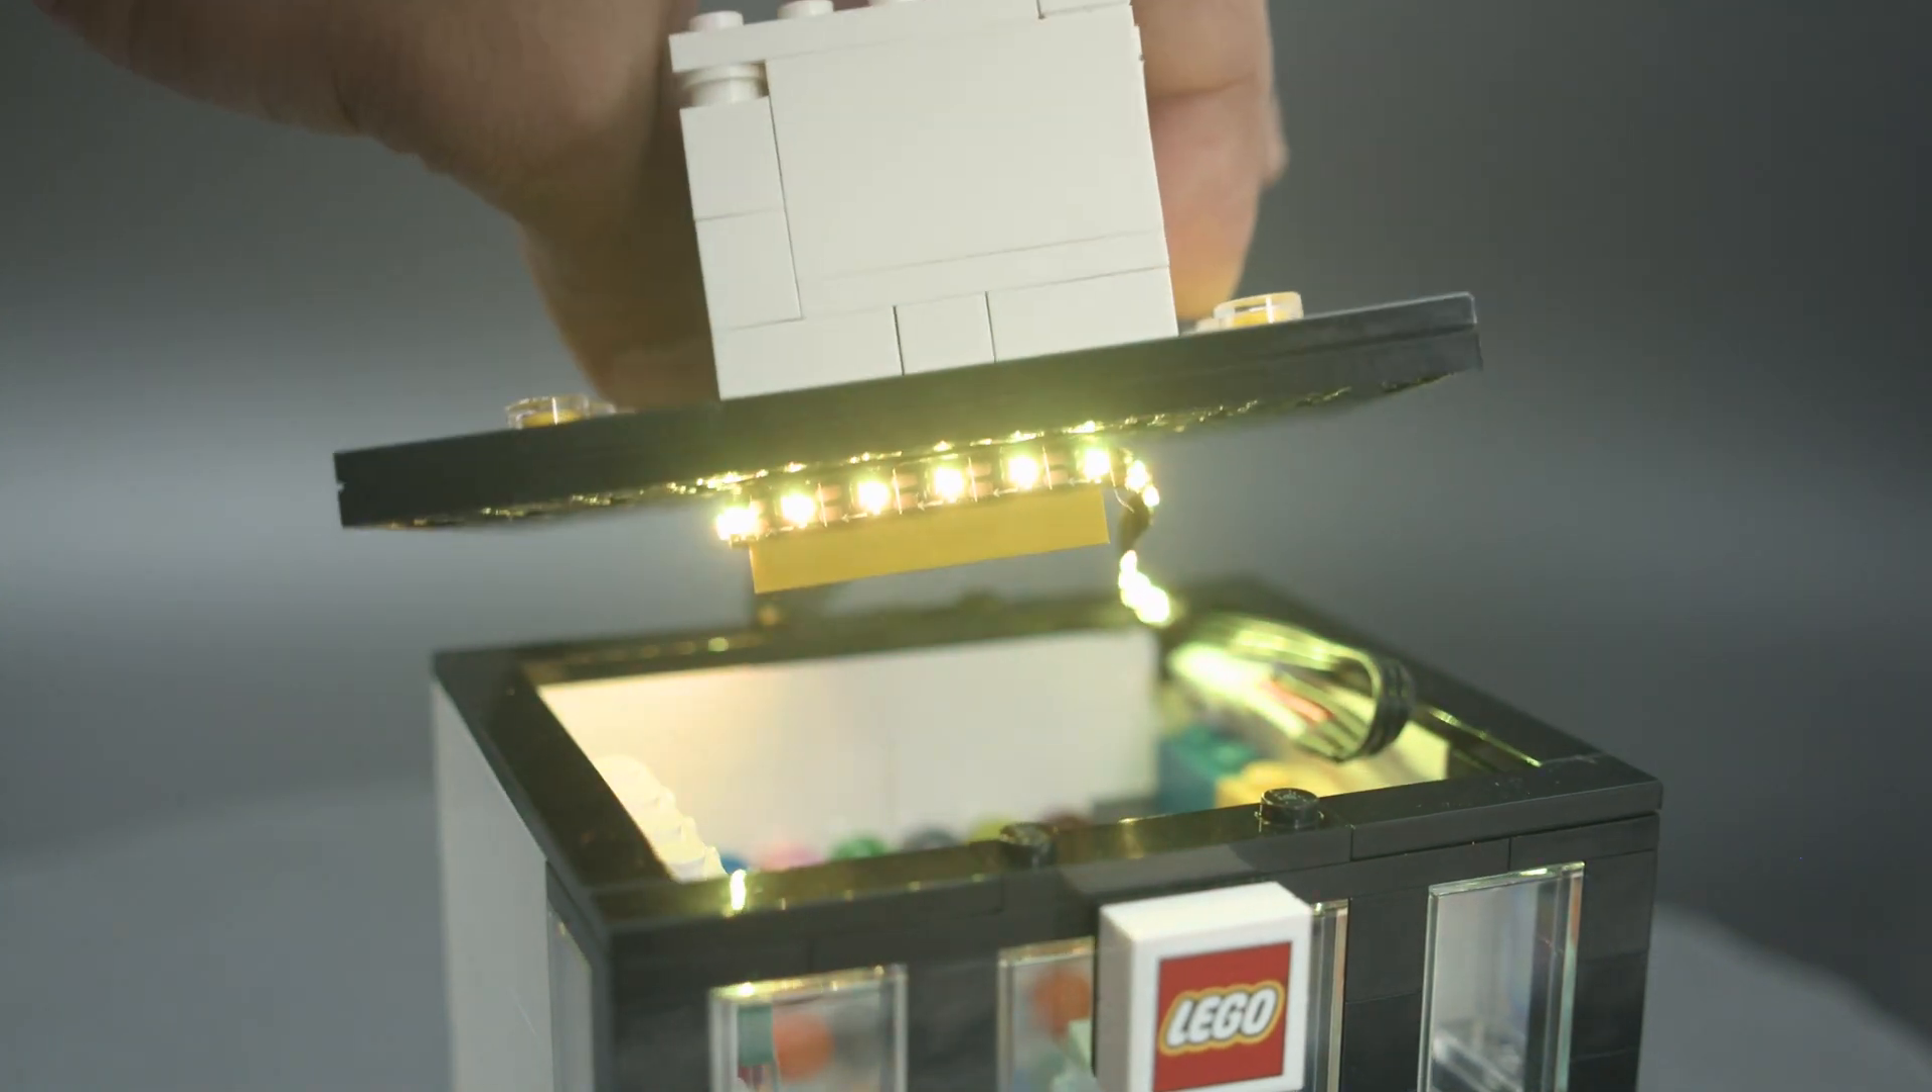We added a strip of ultra skinny NeoPixels to the ceiling underneath the roof.